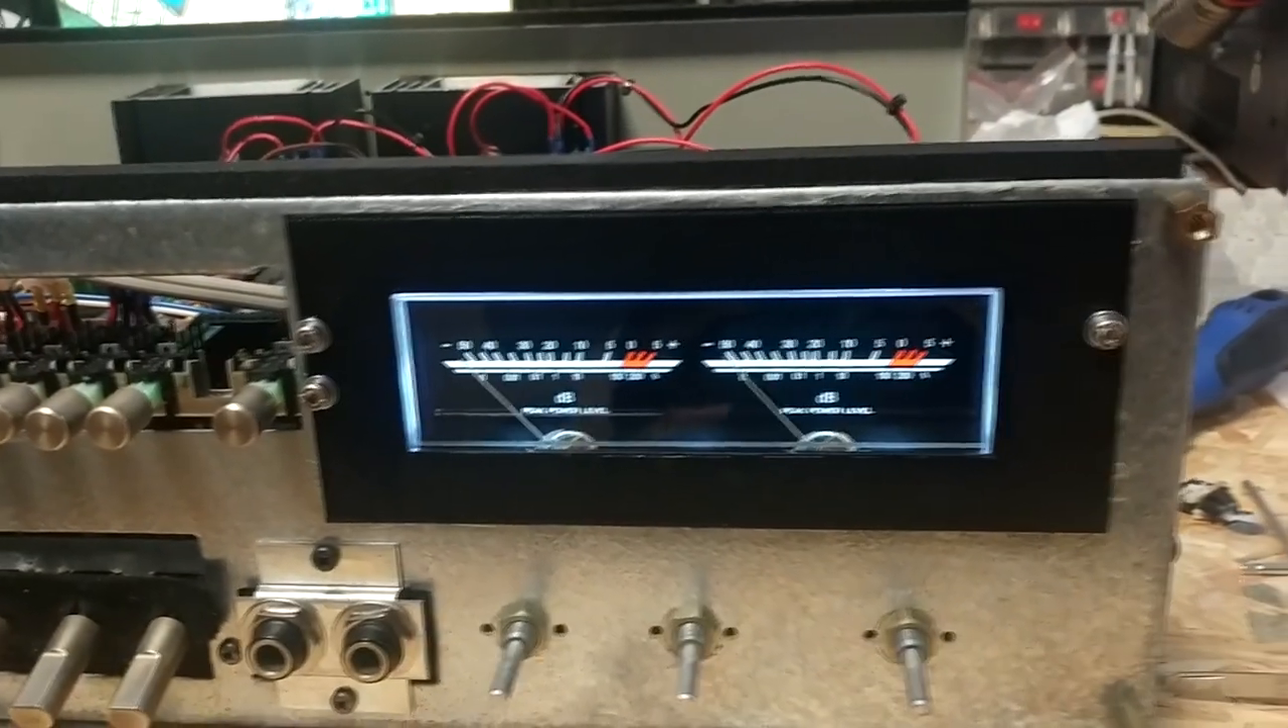I've used some M3 screws to mount the entire thing to the case of the stereo, so I don't glue anything down.